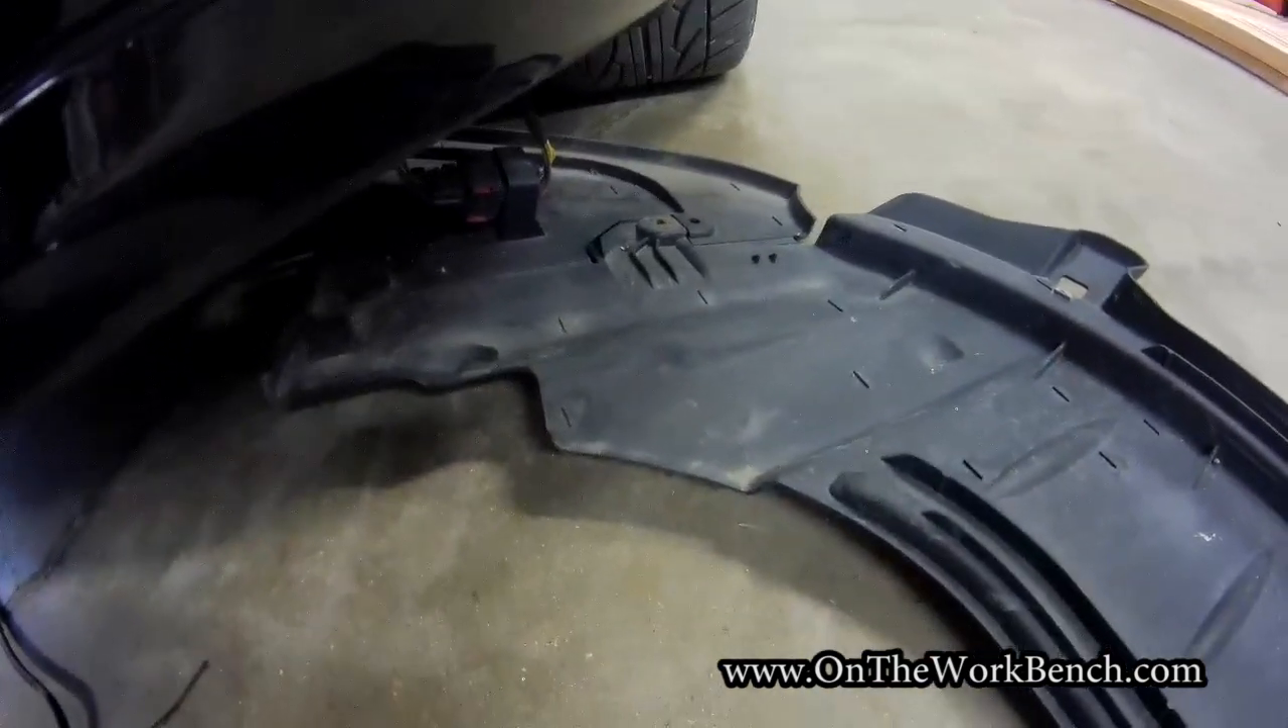This is what the lower cover looks like when it's removed.